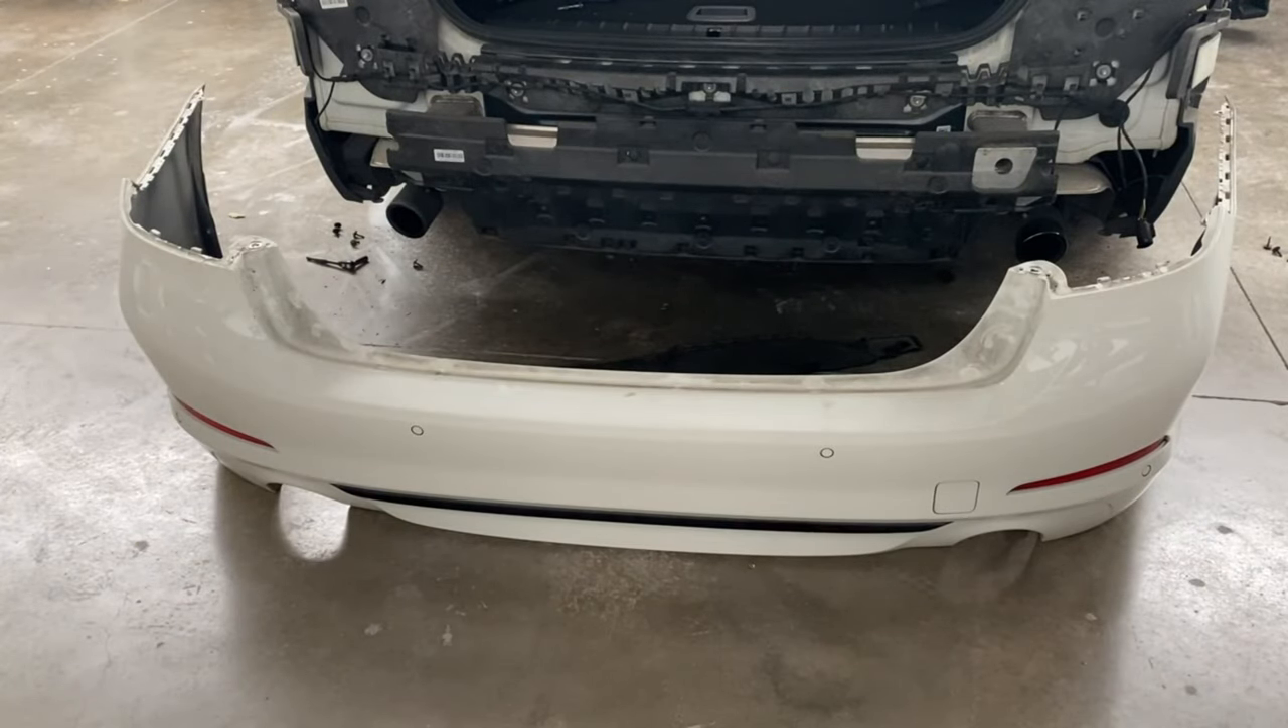And now you have that bumper all taken off.